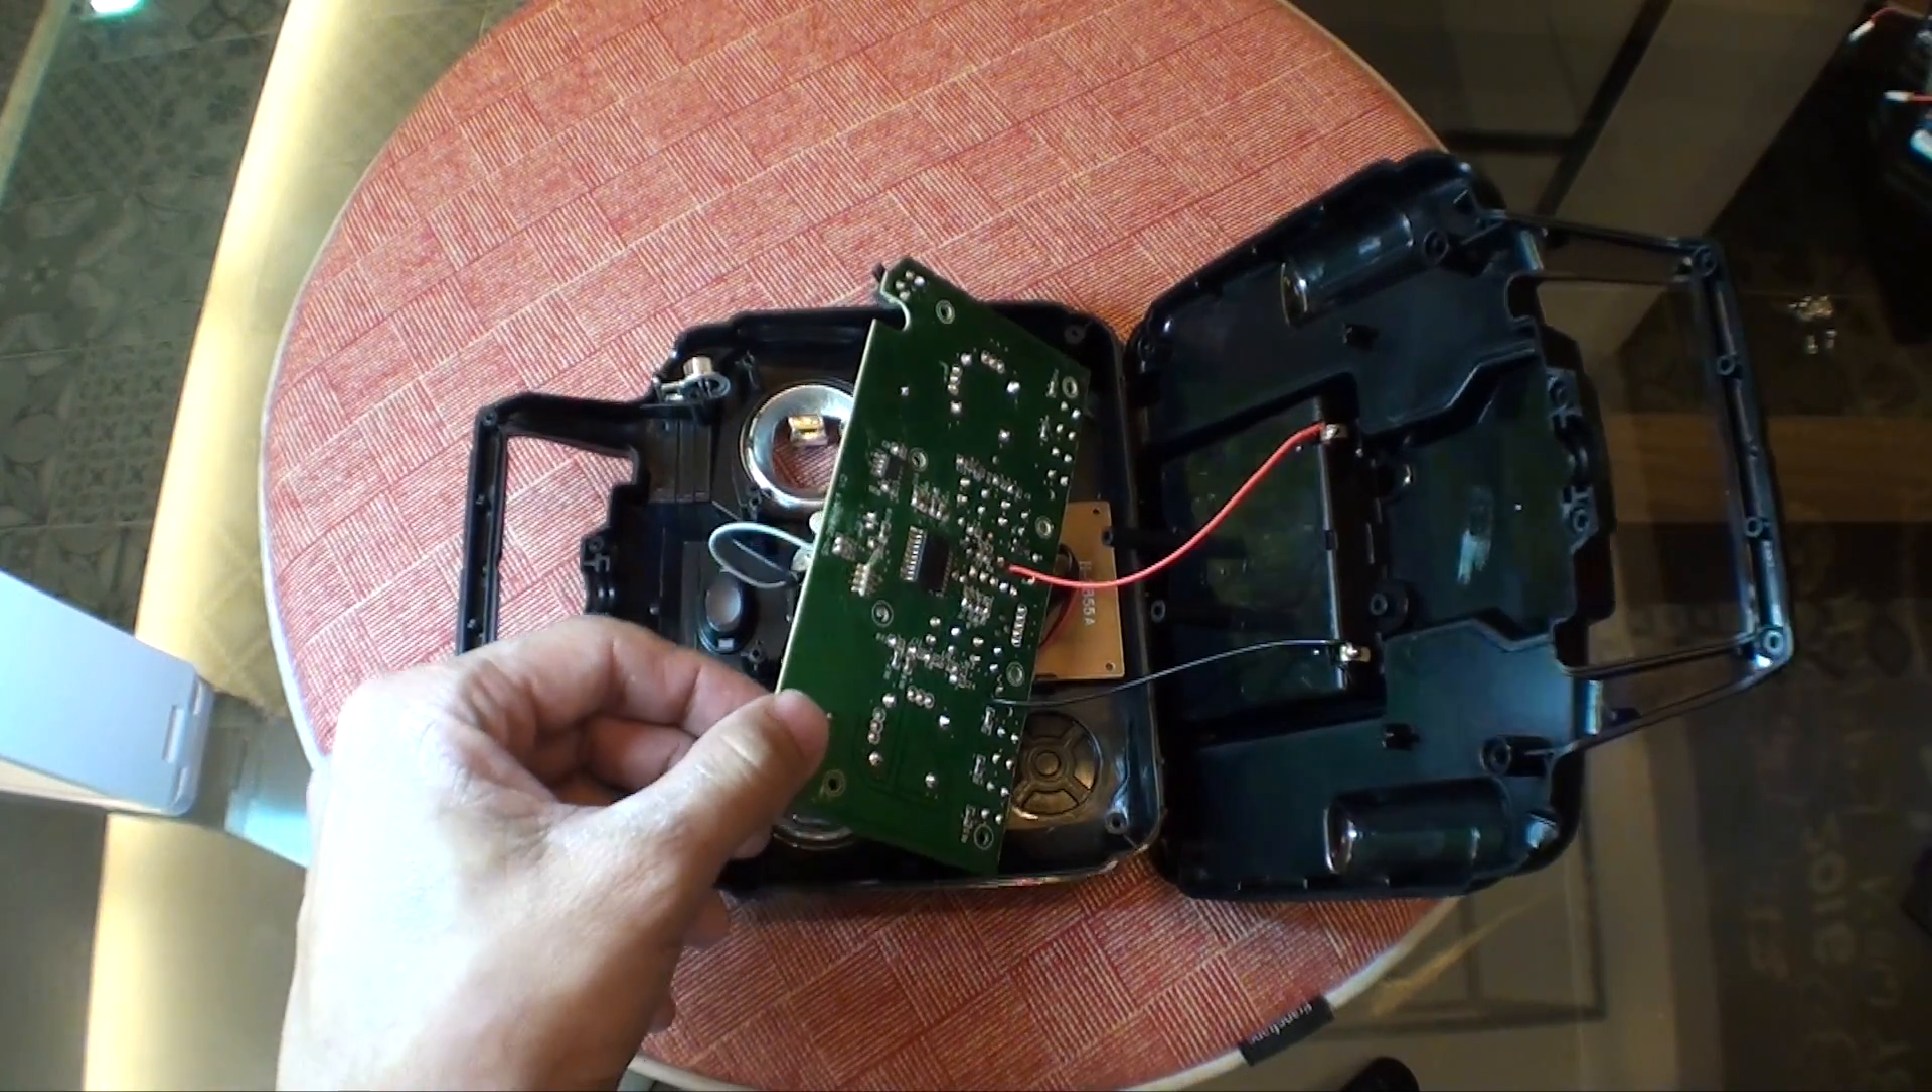Hi there you go I've already removed the eight screws that's connecting the main board to the front cover.